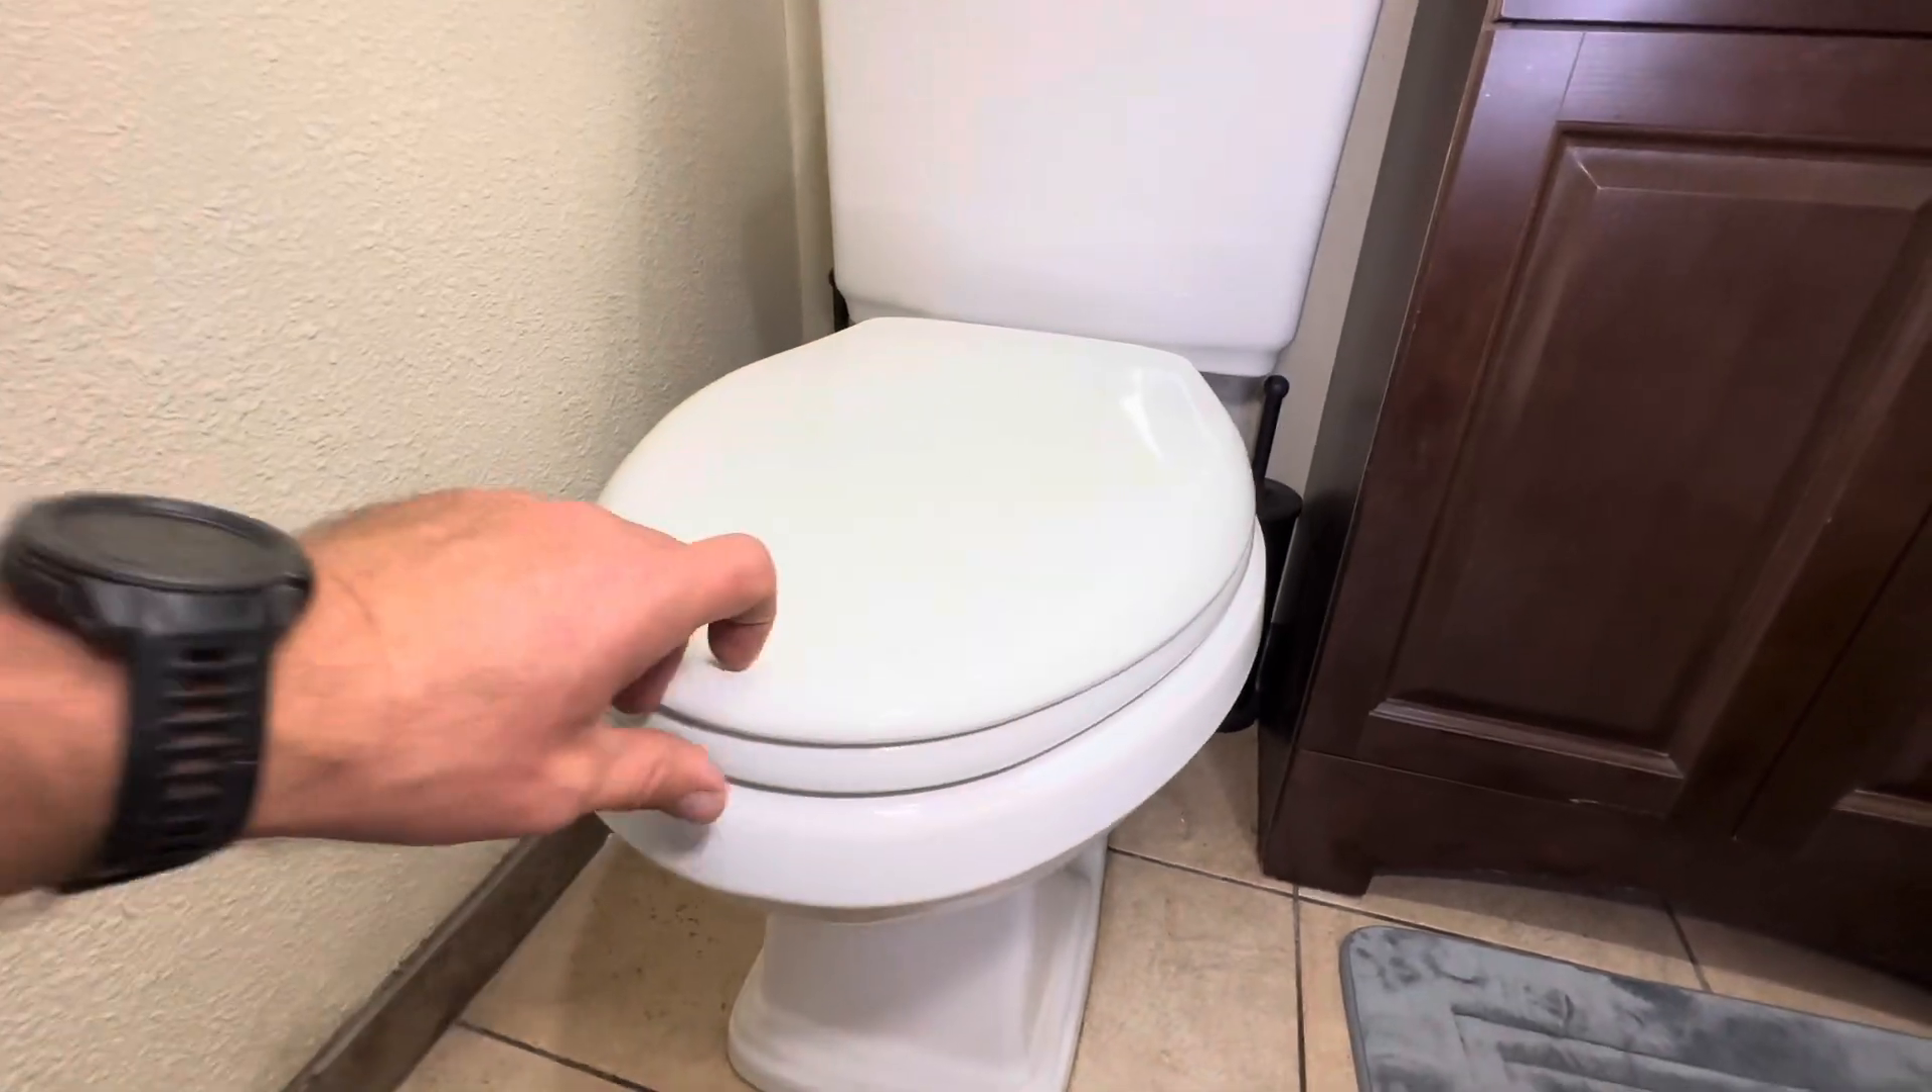Our toilet seat is all installed.